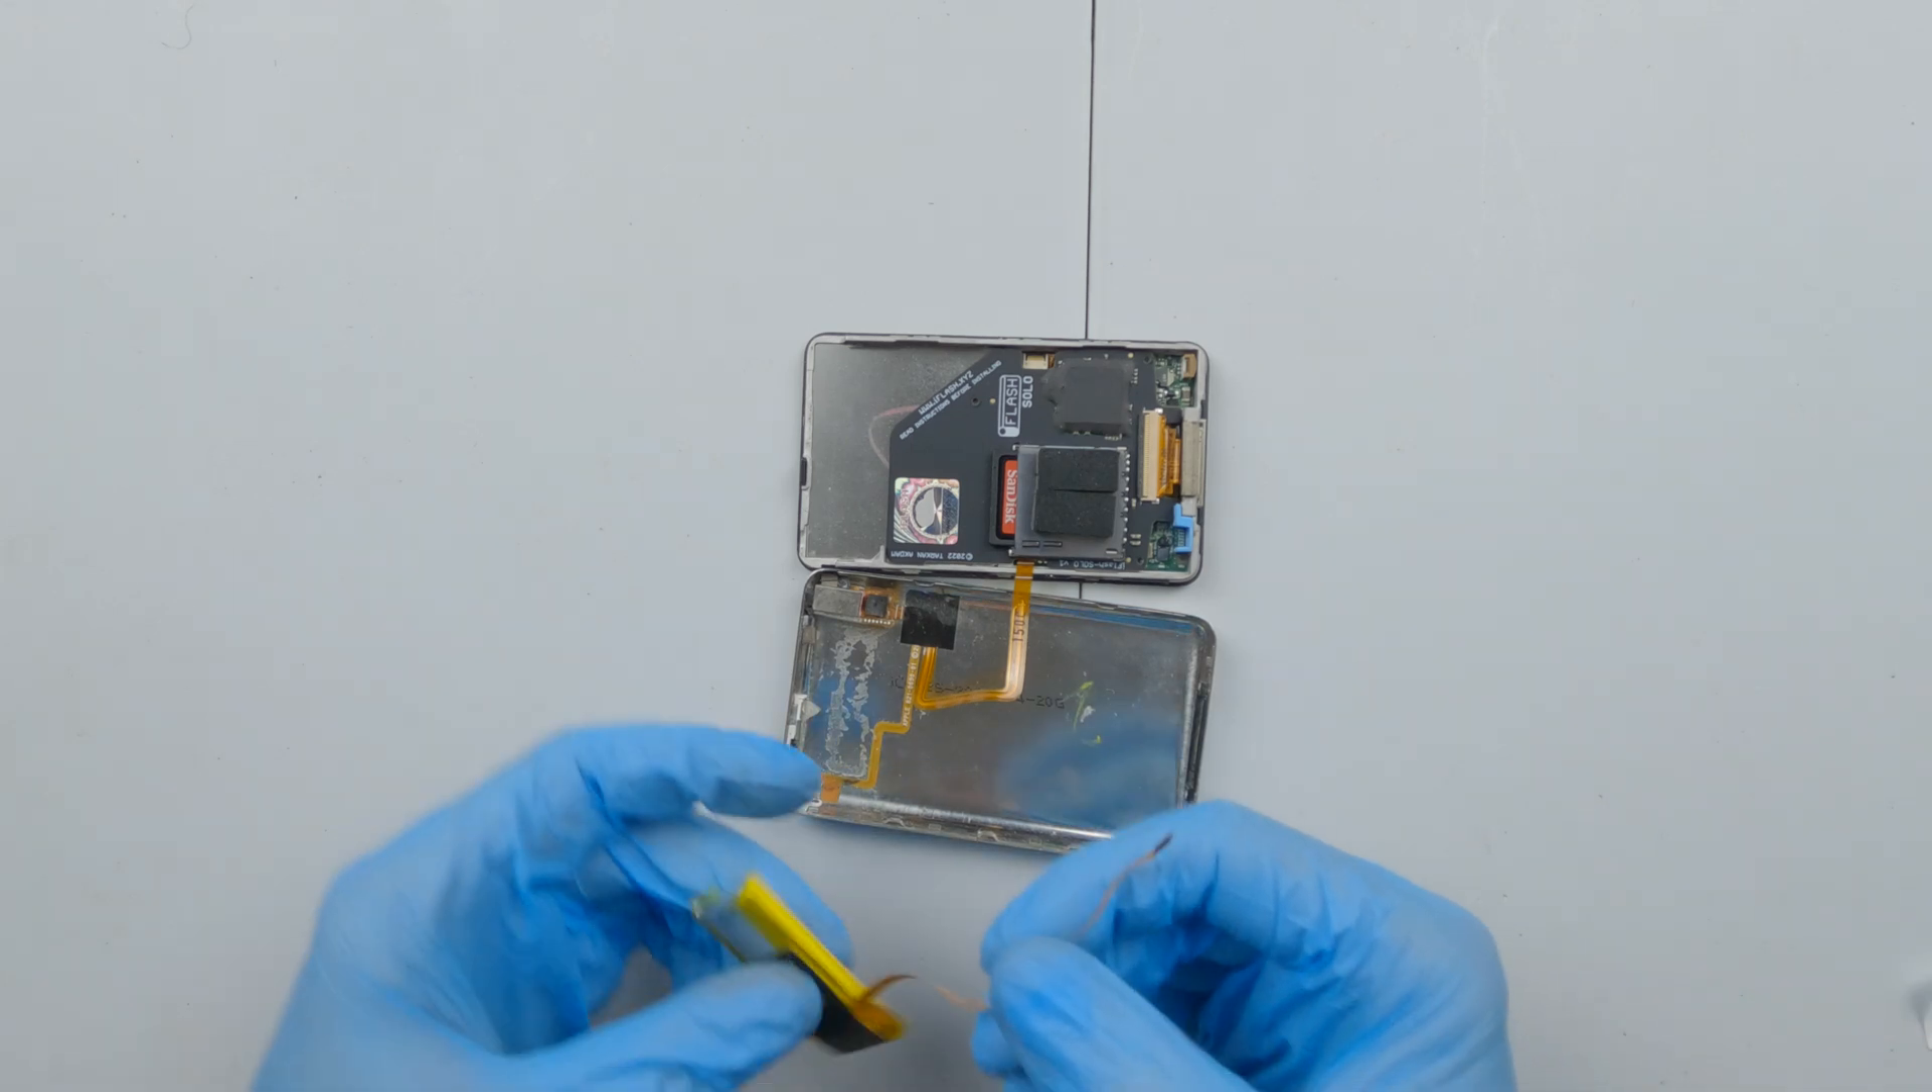The only thing that we have left to do now is to install the new battery.